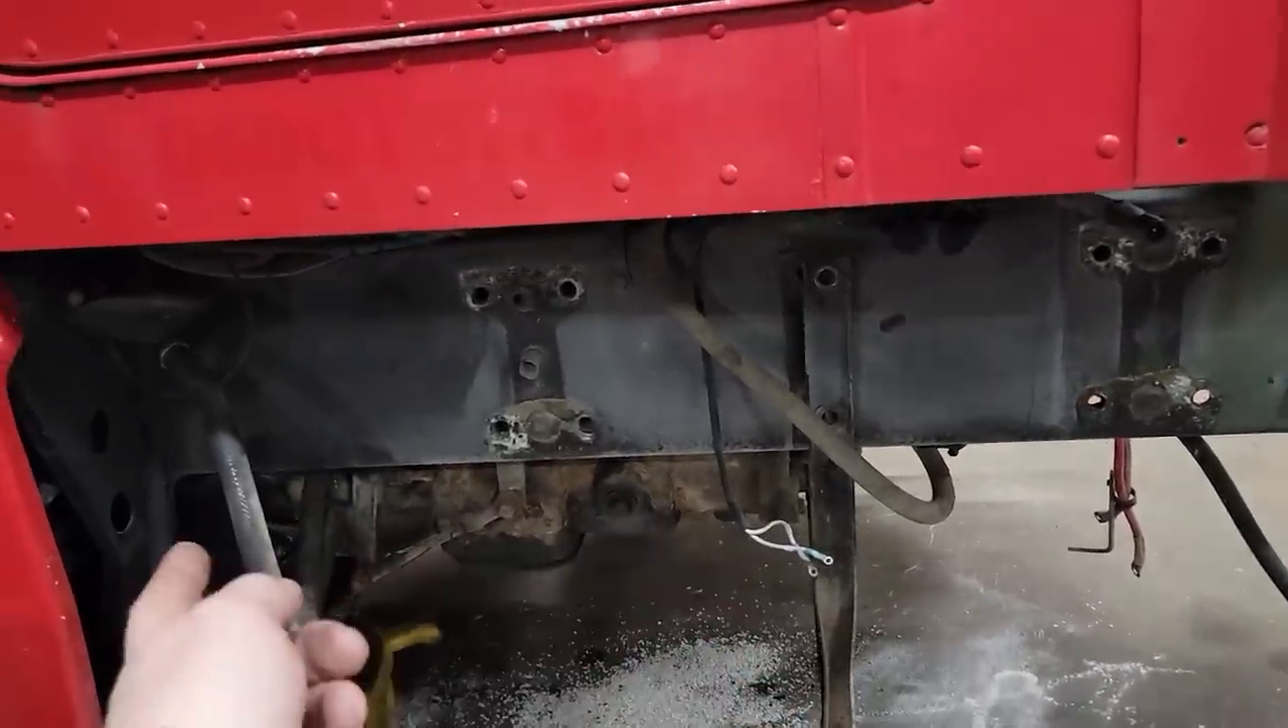I've got all the tanks out of the way i got the fuel crossover line out of the way drive shafts out of the way we're halfway there.